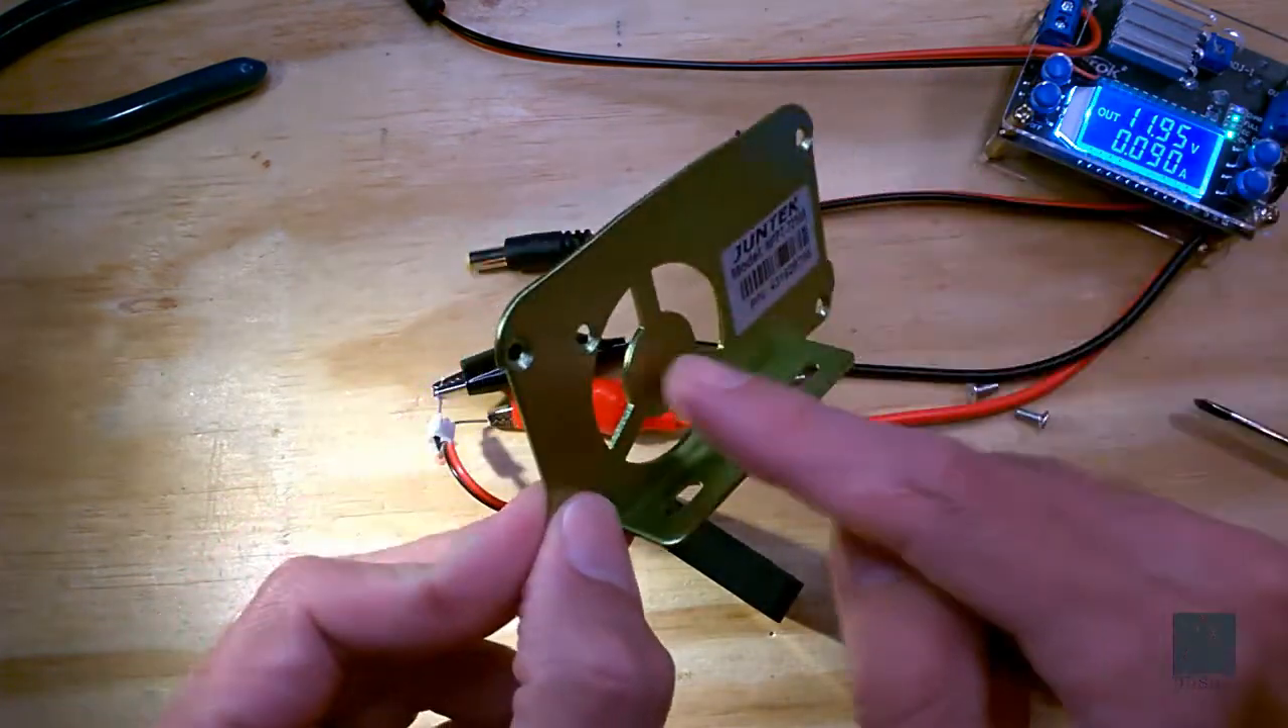This is the faceplate. You can see I took it off.